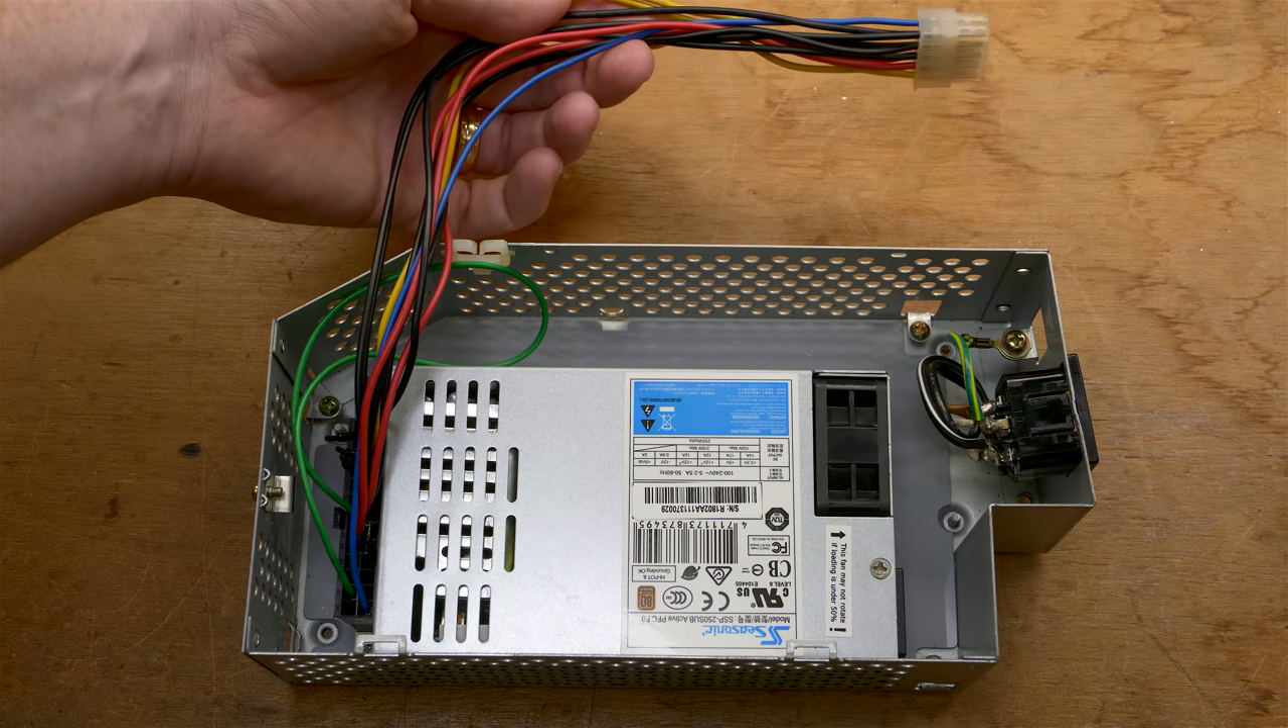And, now we have the Seasonic inside. You can see how much smaller it is. It fits perfectly inside.